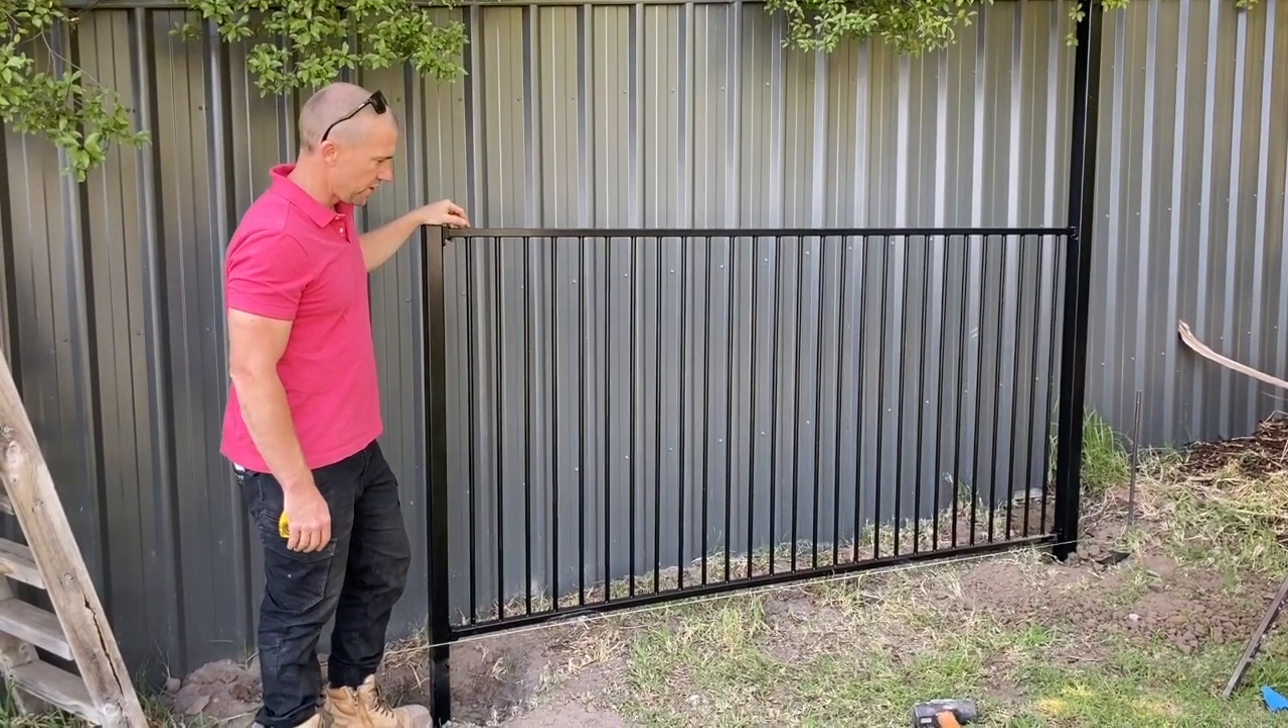We've got a bit of a gap here at the bottom here with a pool fence.